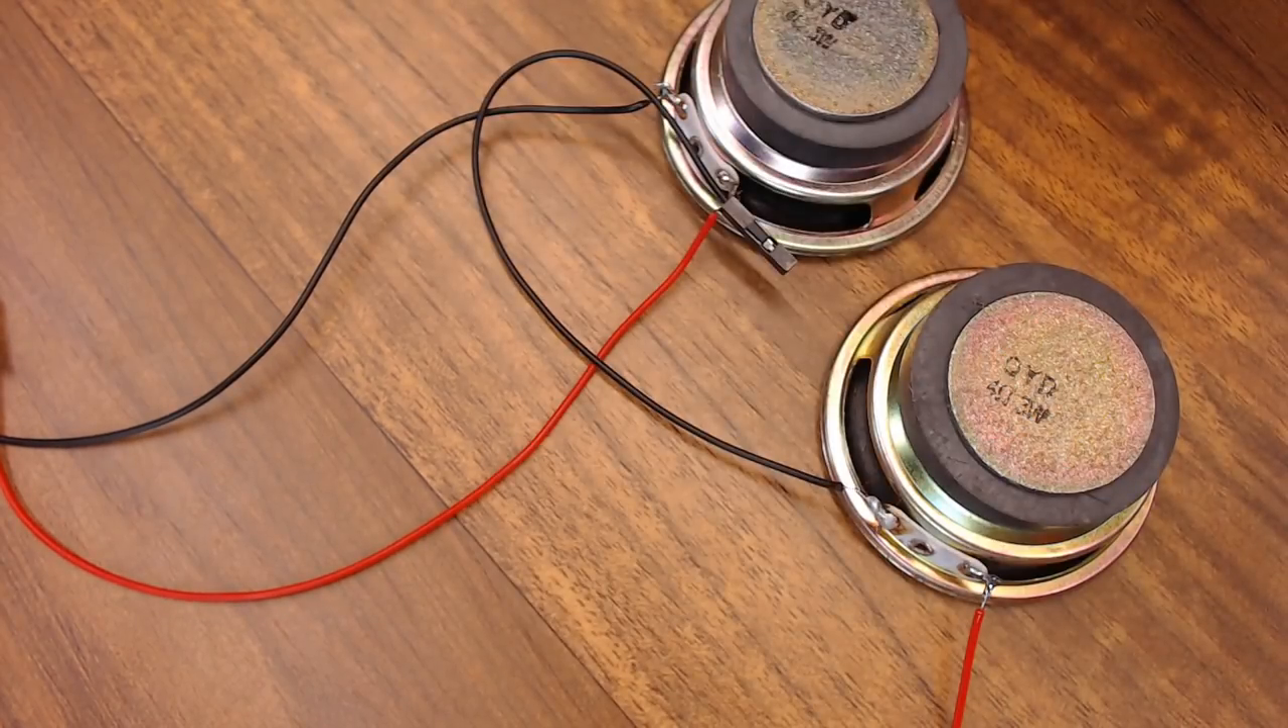Now we've got the leads on the speakers.